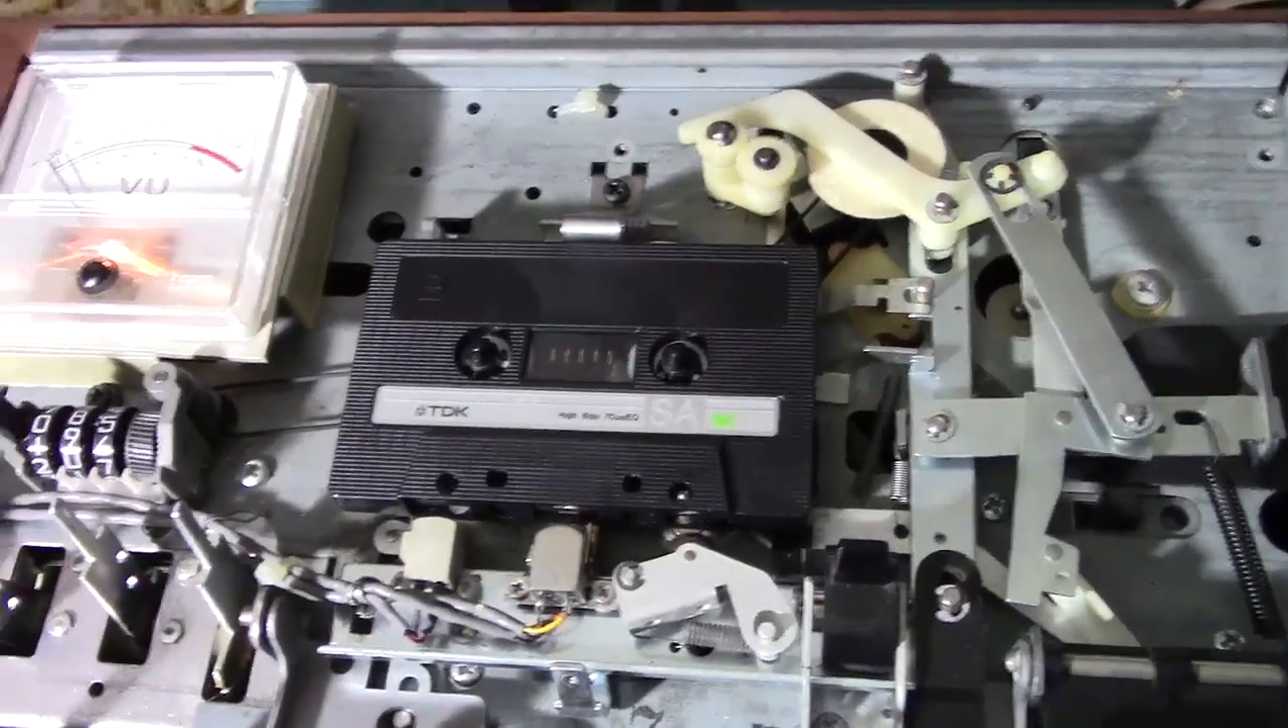You're looking at the advent 201 with its cover removed its front cover and I've got a tape loaded in.